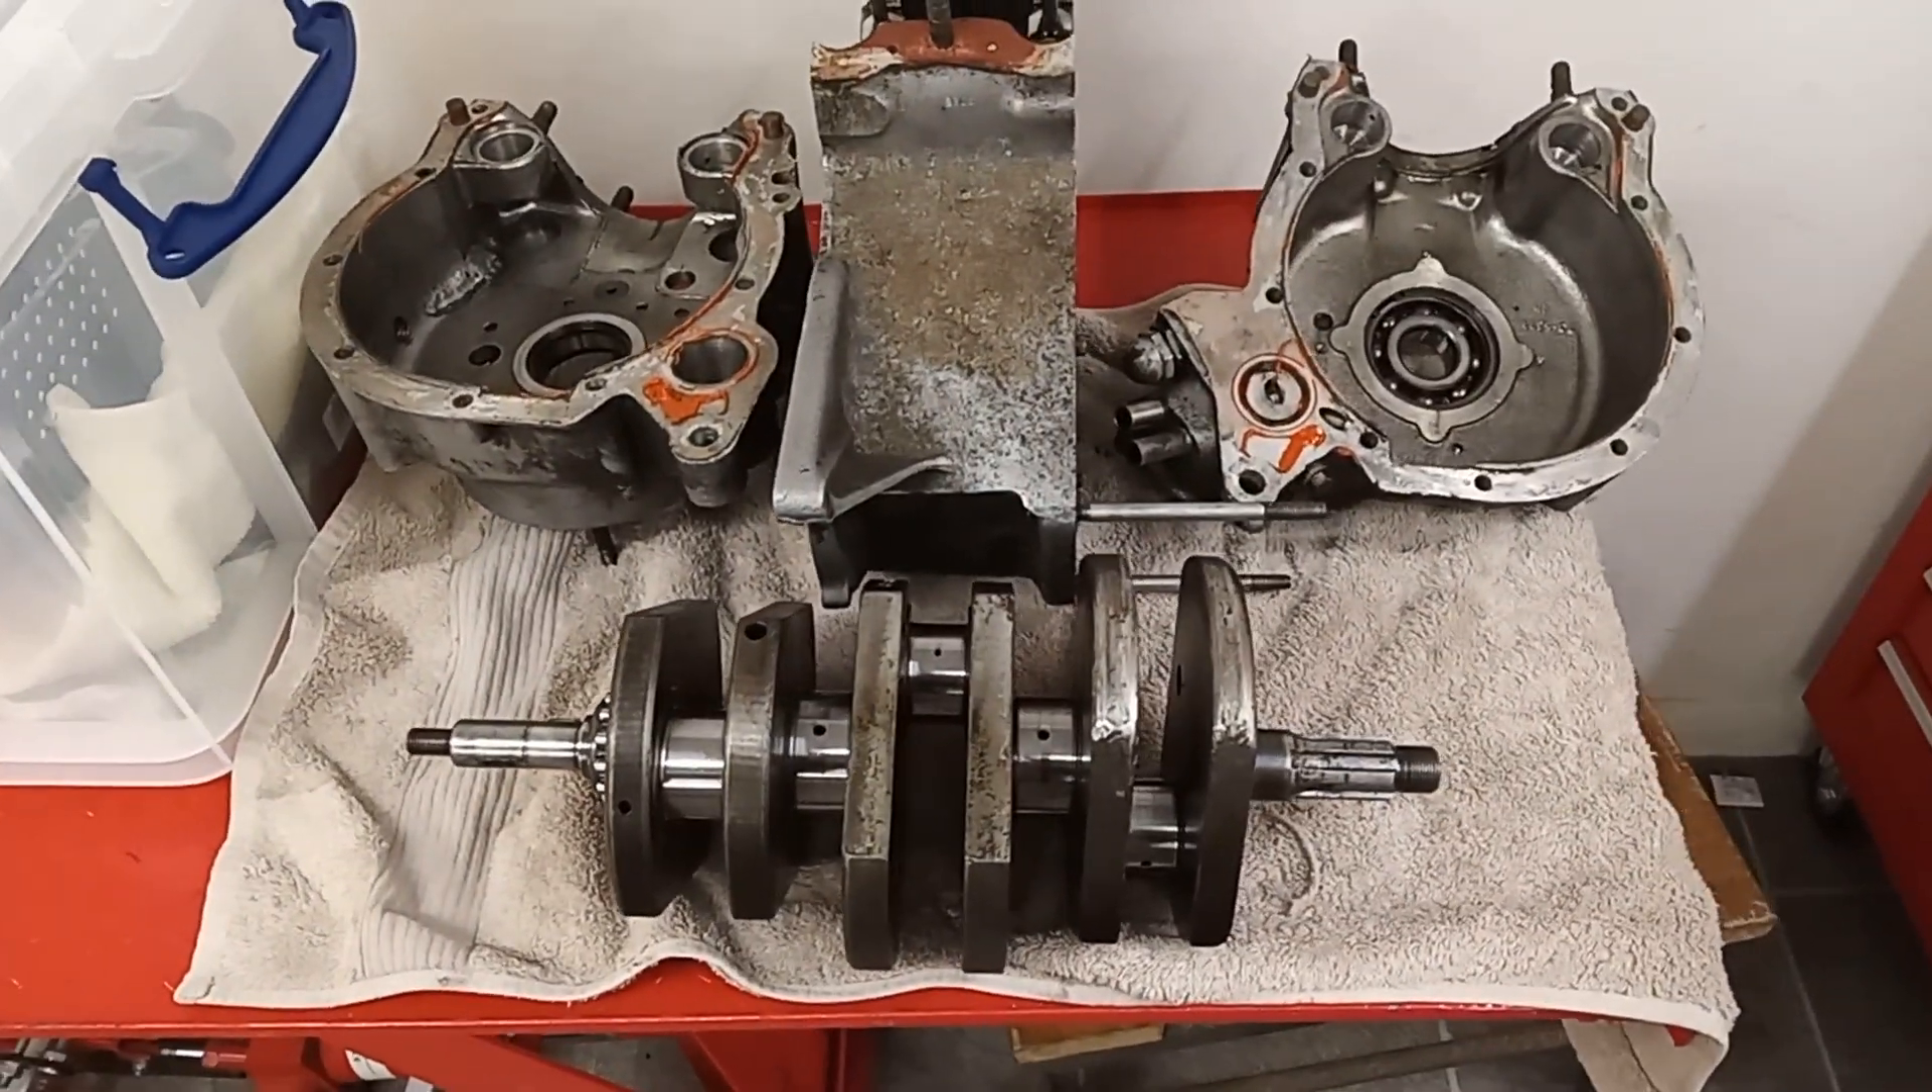Okay and these are the last bits the crank cases and the crankshaft so everything's taken apart now ready for inspection.